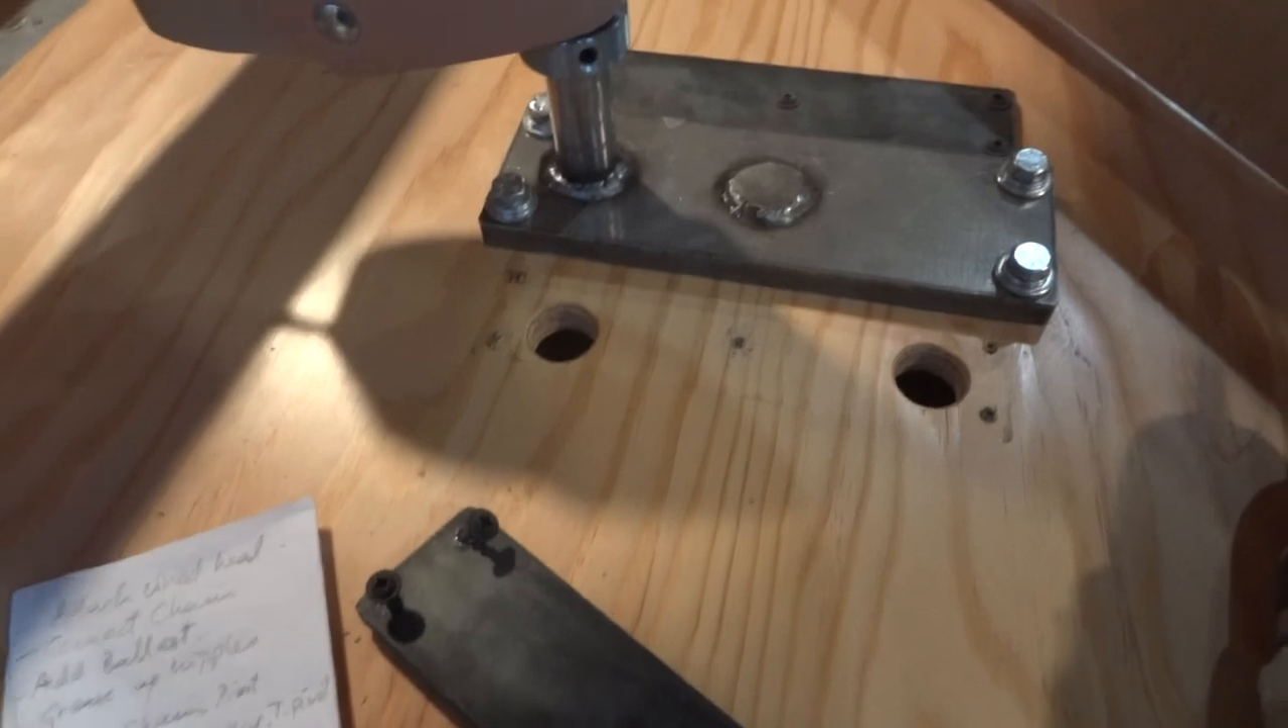There's the plate I've taken off, and there are the two holes.